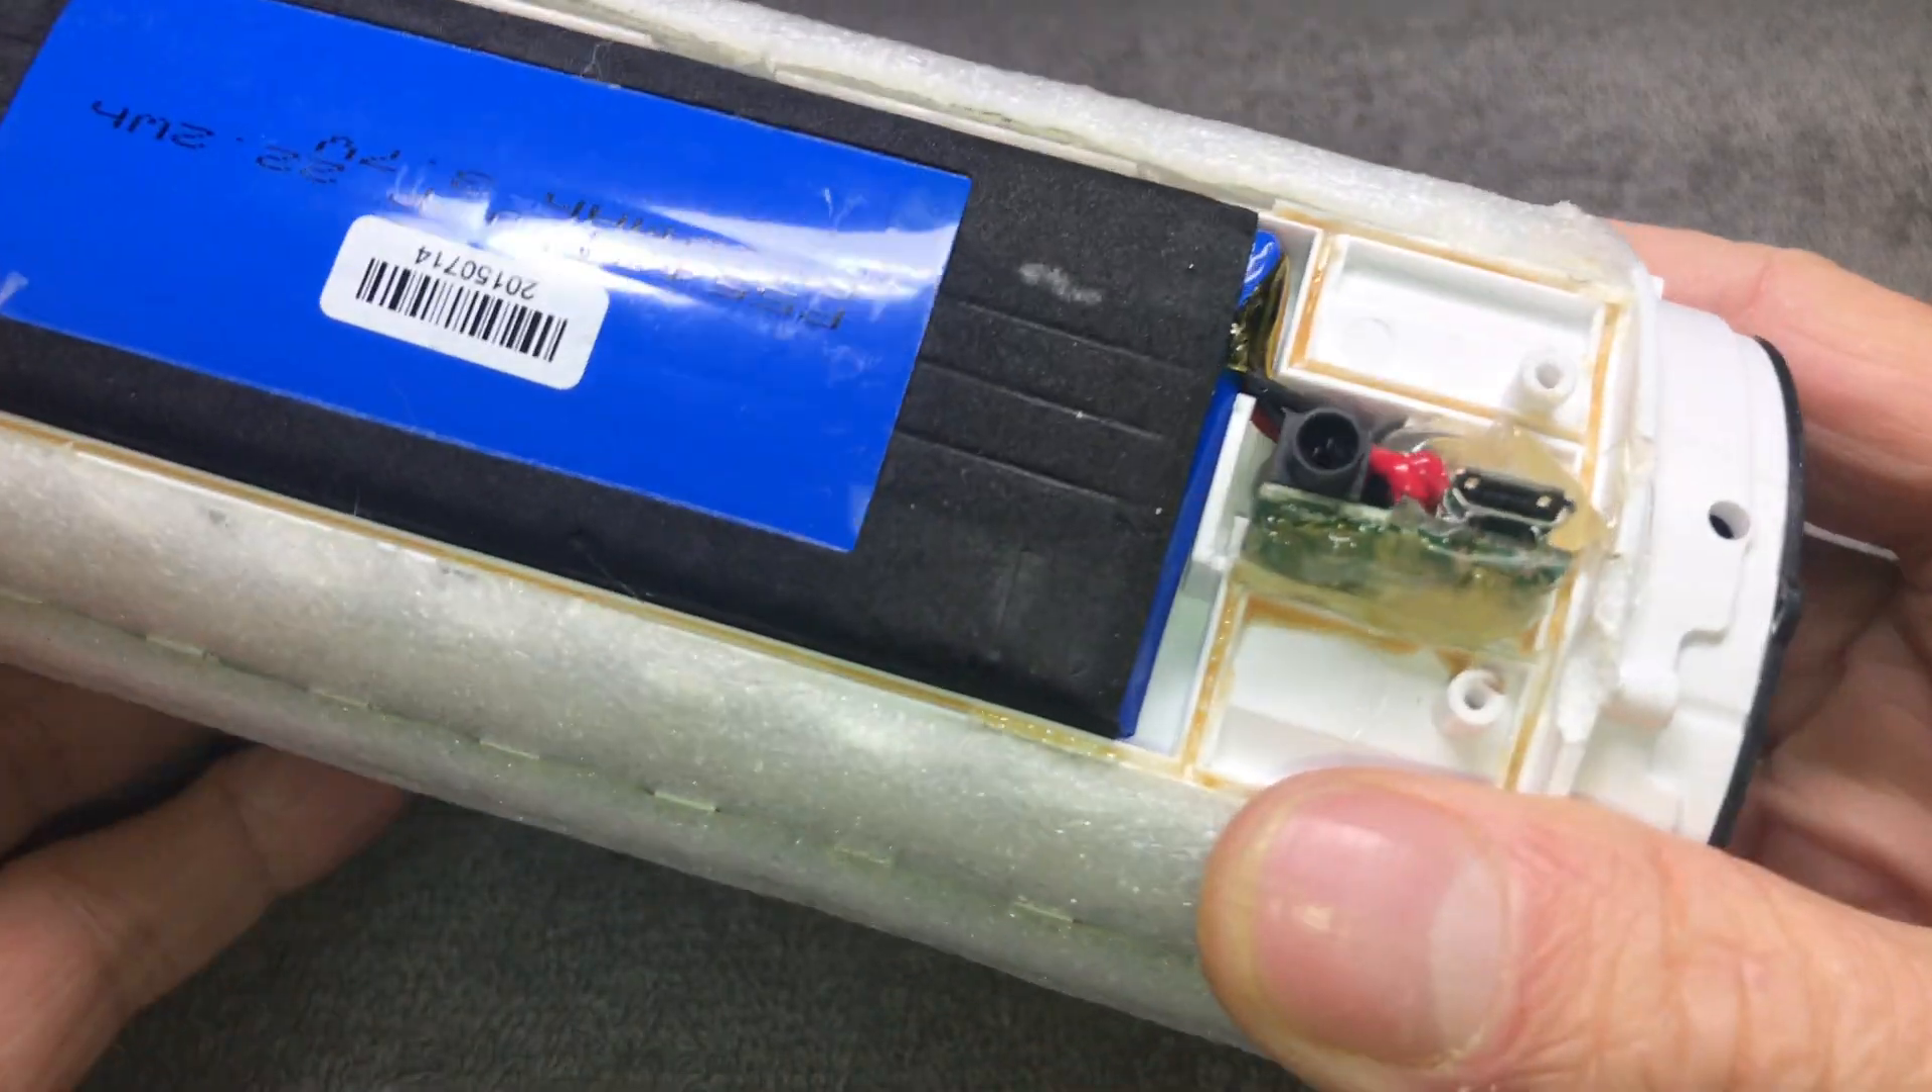And now we do have access here to the battery.